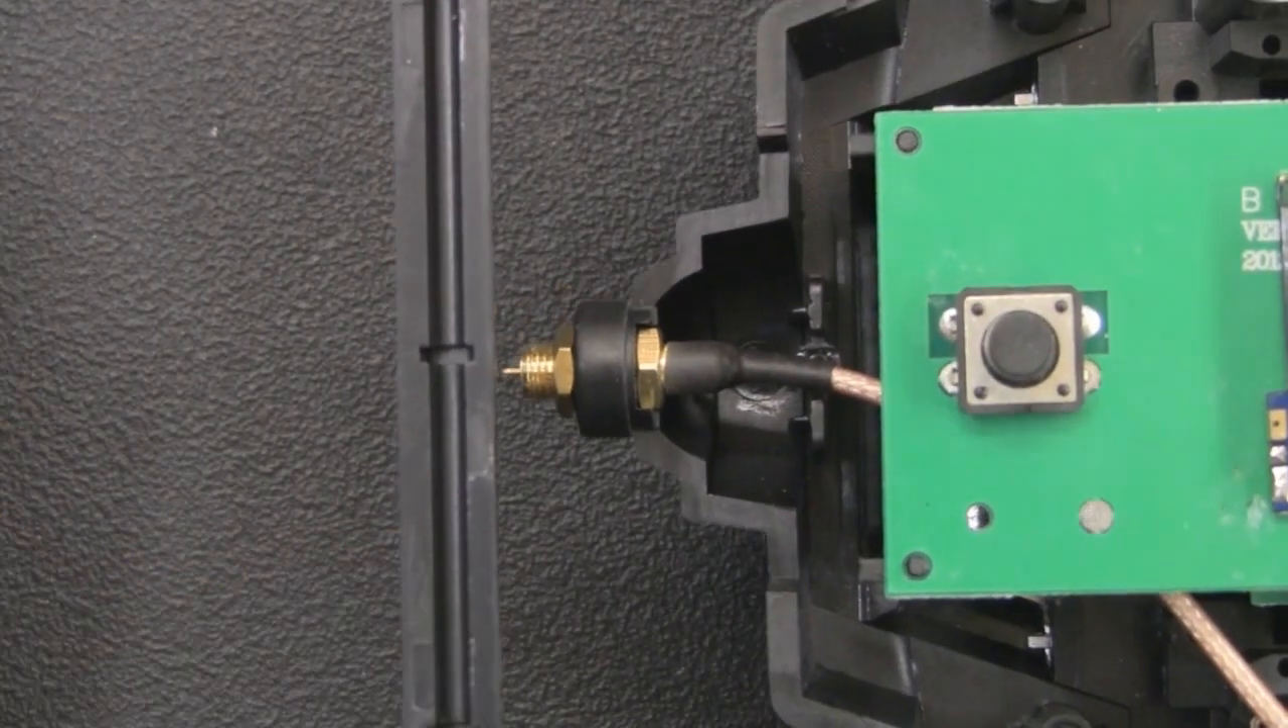So there's the SMA connector in place and I've only hand tightened it so far but I'm quite pleased how that looks it's going to look quite professional and not look out of place at all.